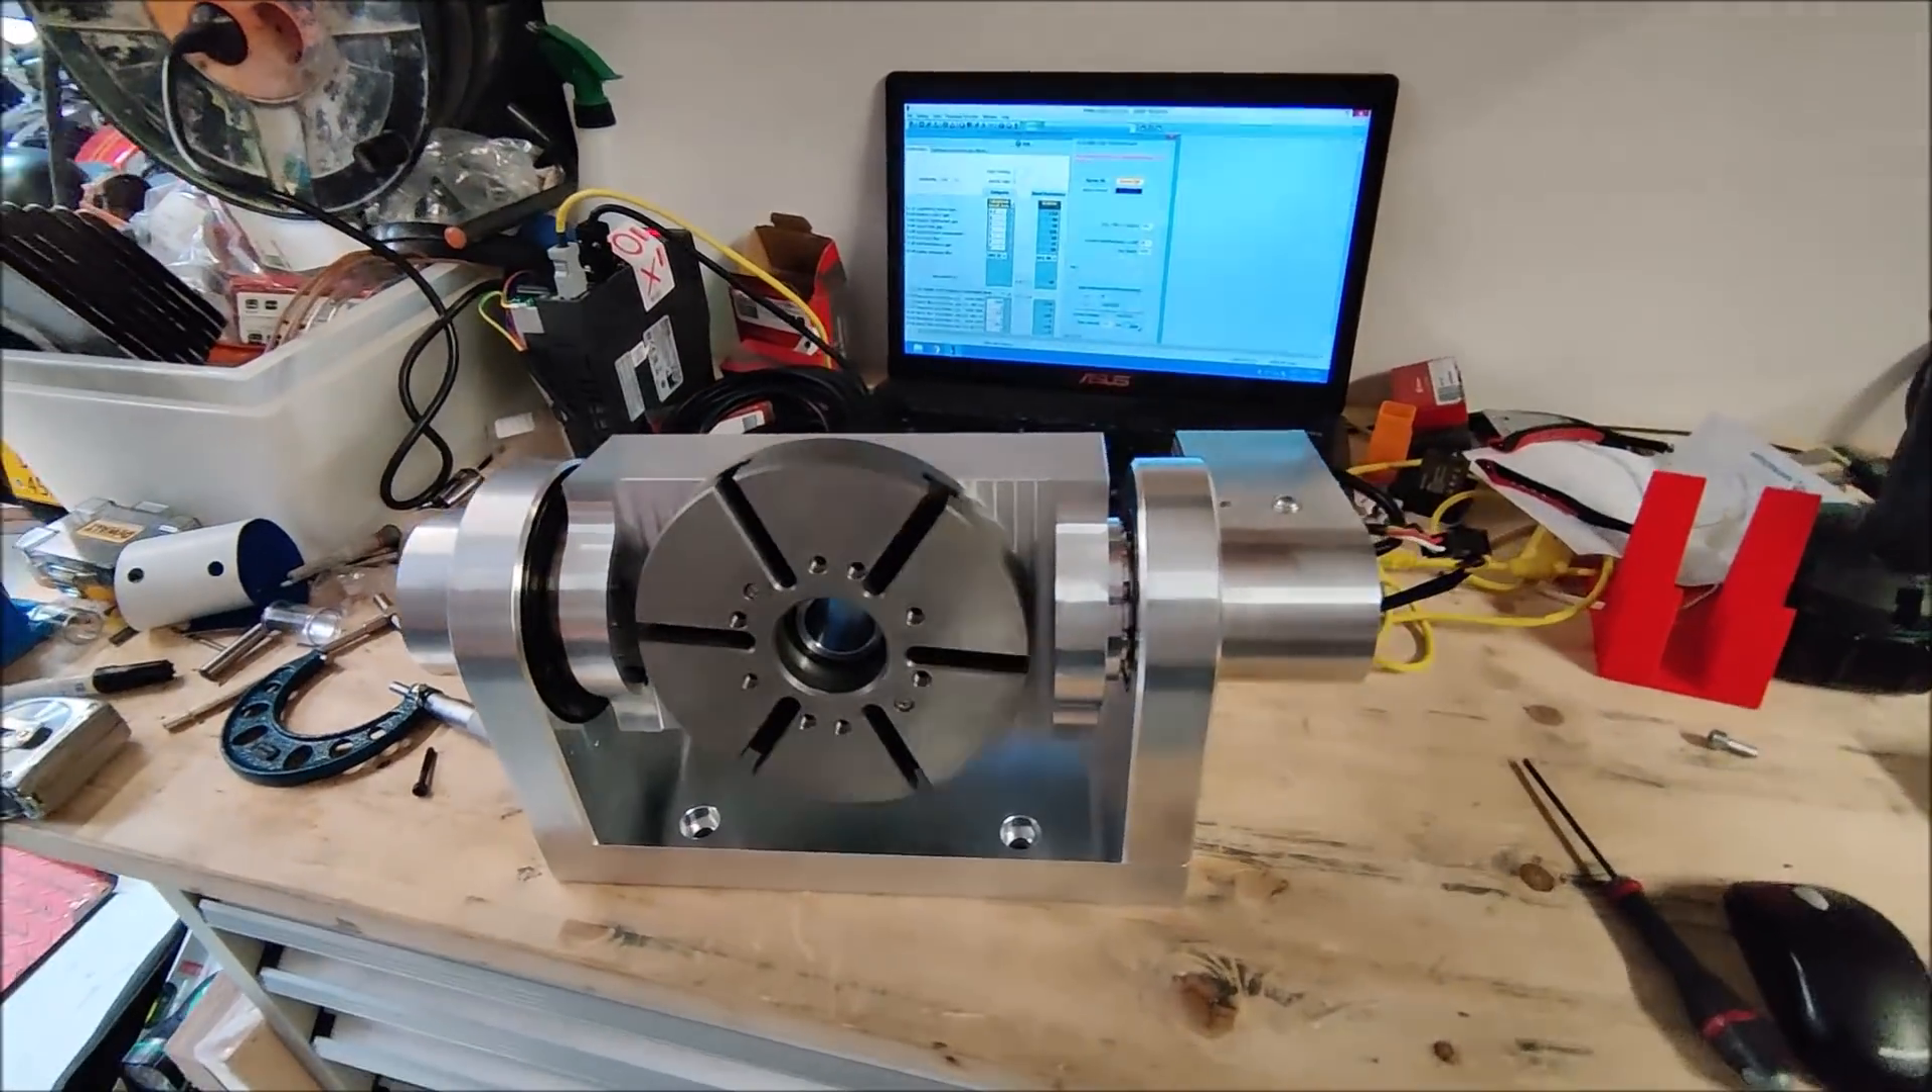So this is how it looks like when the table is mounted on the trunnion.